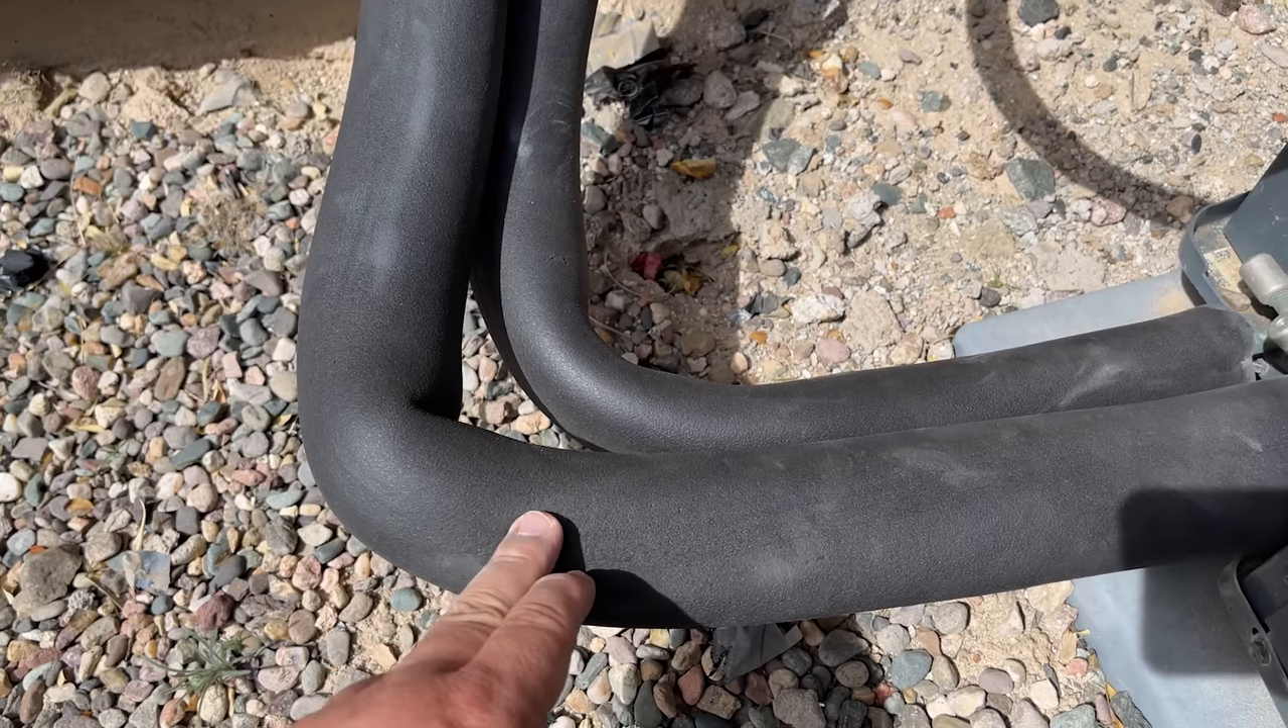All right sorry i'm trying not to create a shadow here but i have now placed the two pieces of insulation on both pipes.